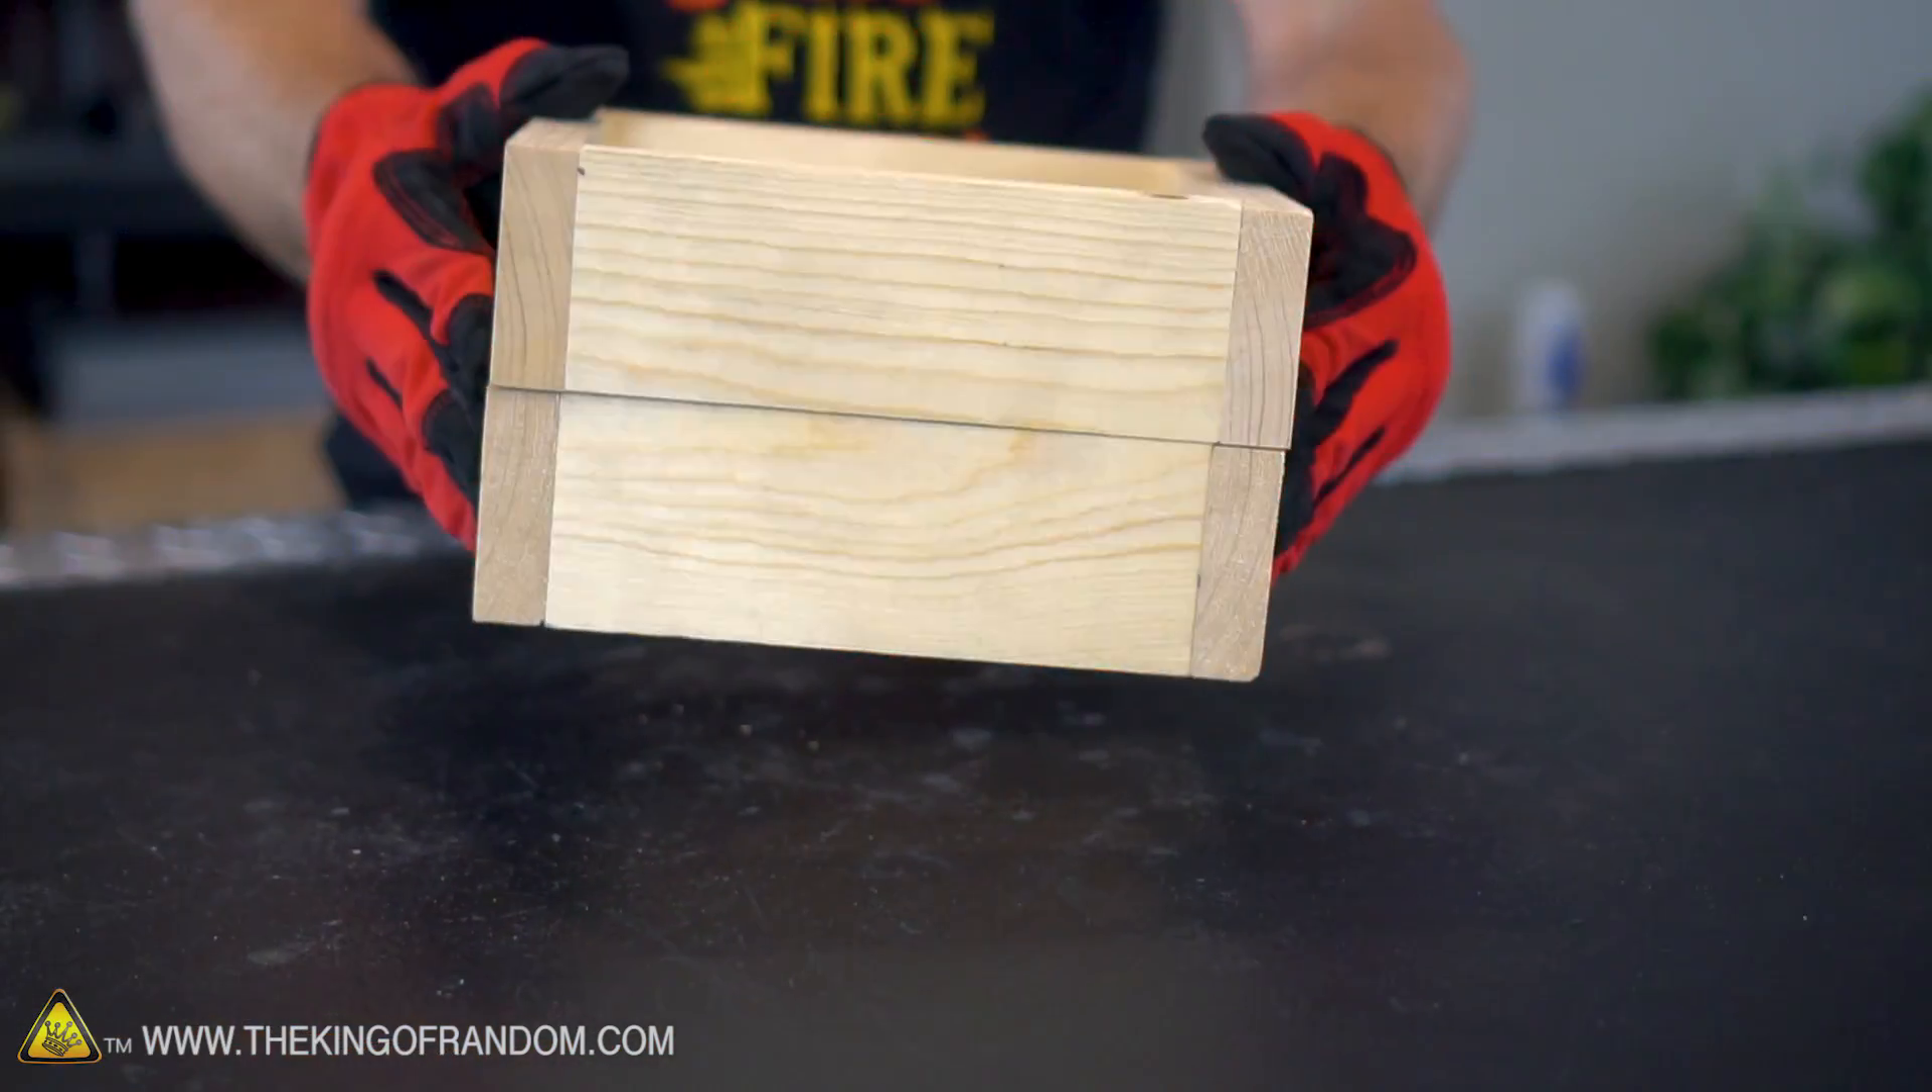I went ahead and drill the pilot holes In each of the four corners and added a screw to bind them down tightly and now we have two nearly identical wooden frames that fit together Just about perfectly.